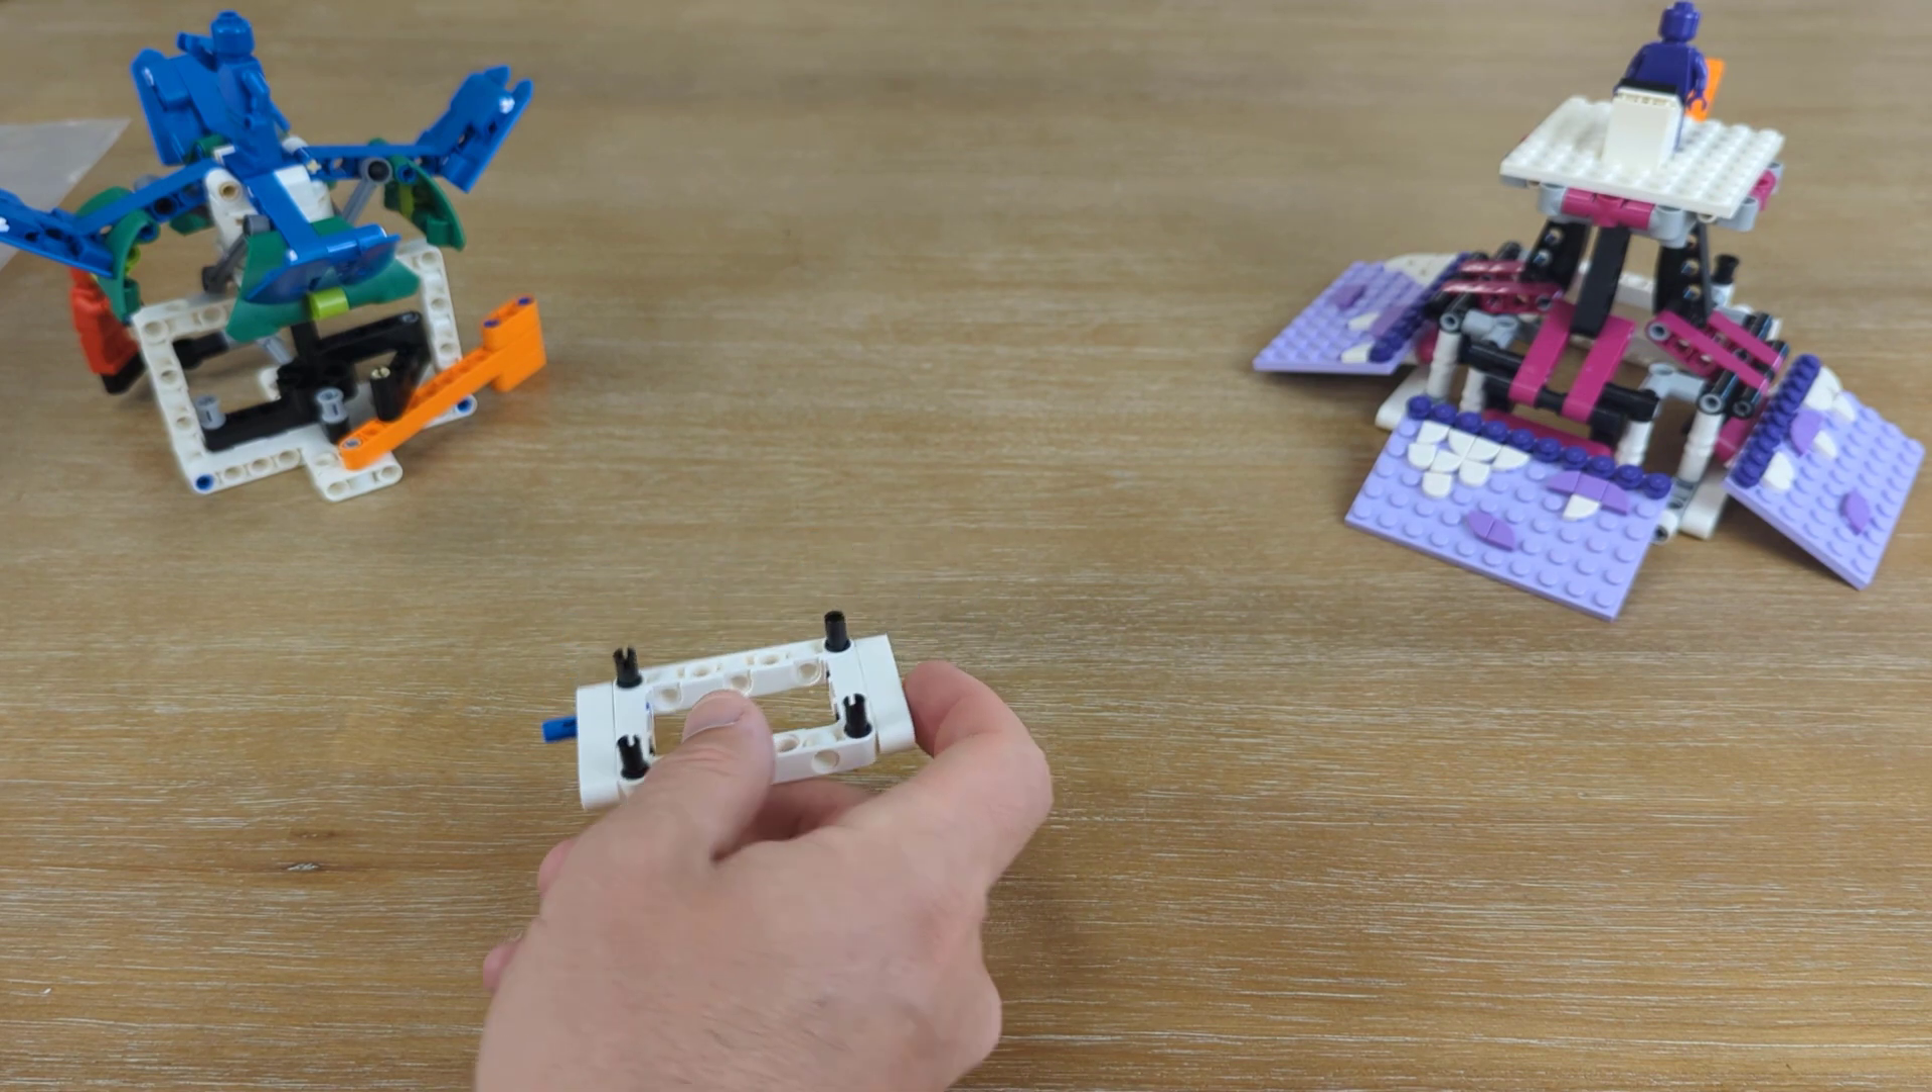That extra long blue piece hangs over just a little bit.